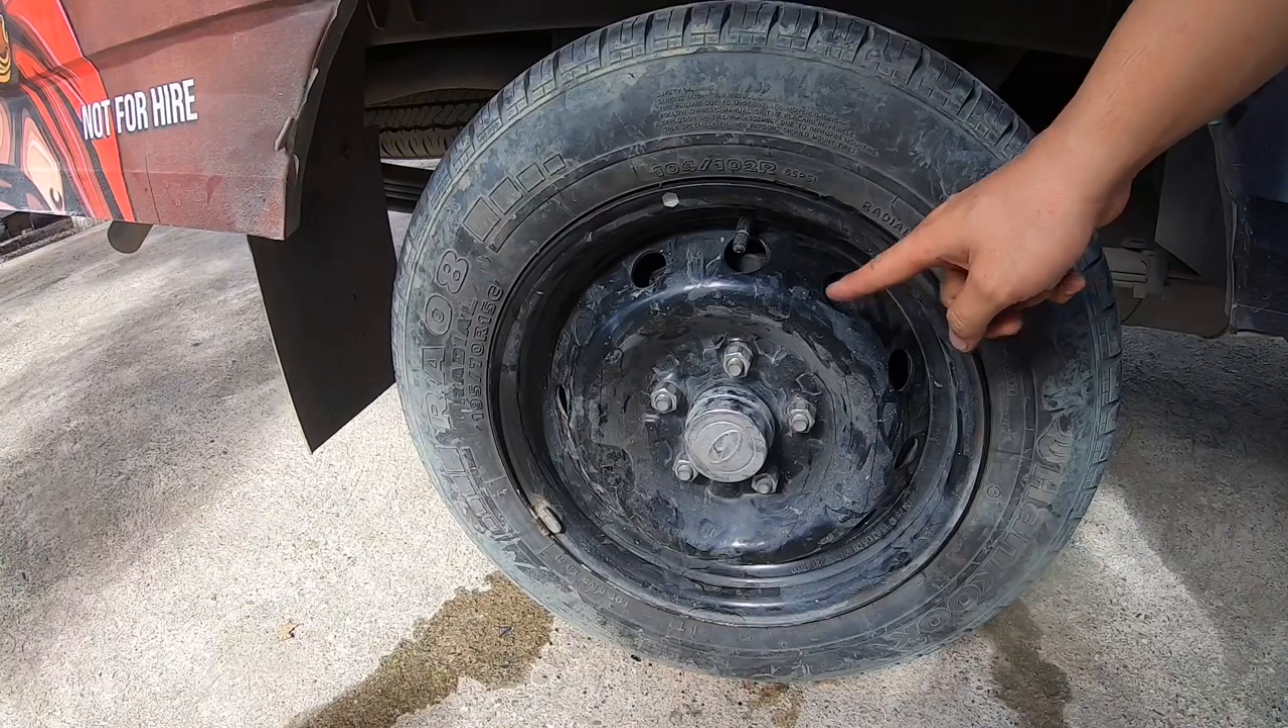Nakabit na natin yung gulong, mga kasikreto.